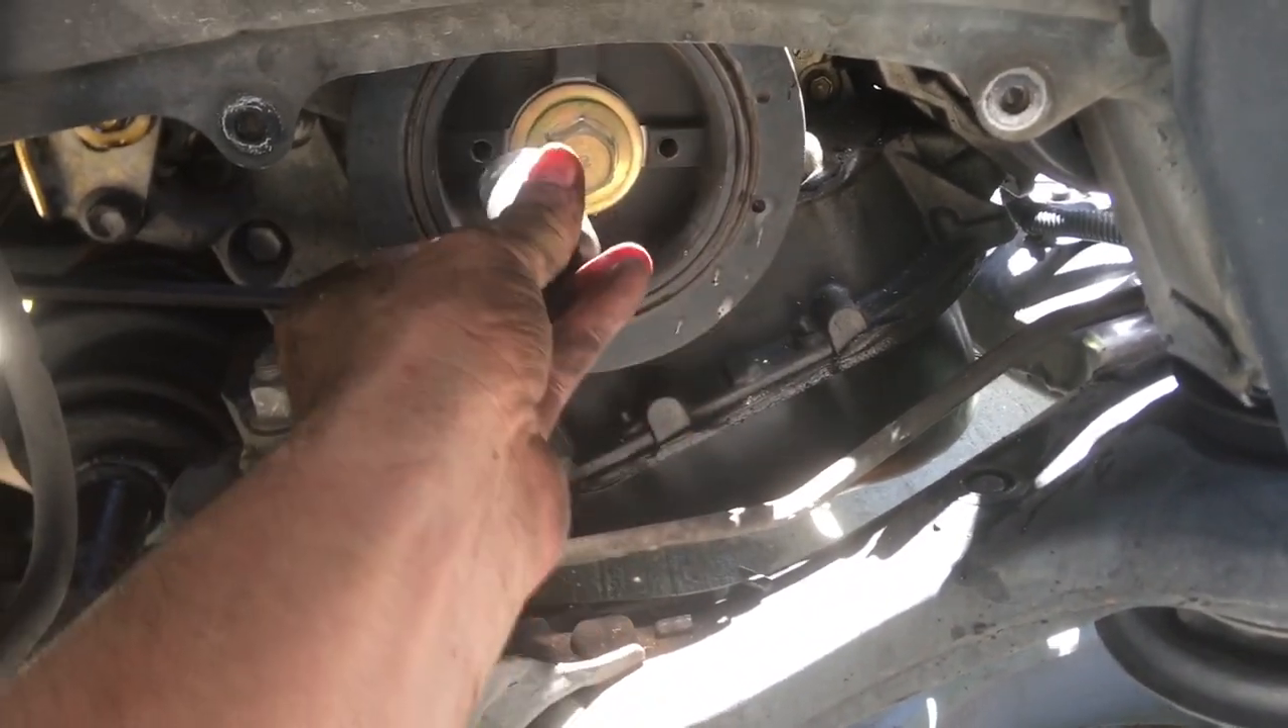All right with the cover off we expose our our harmonic balancer and so we need to take this off.